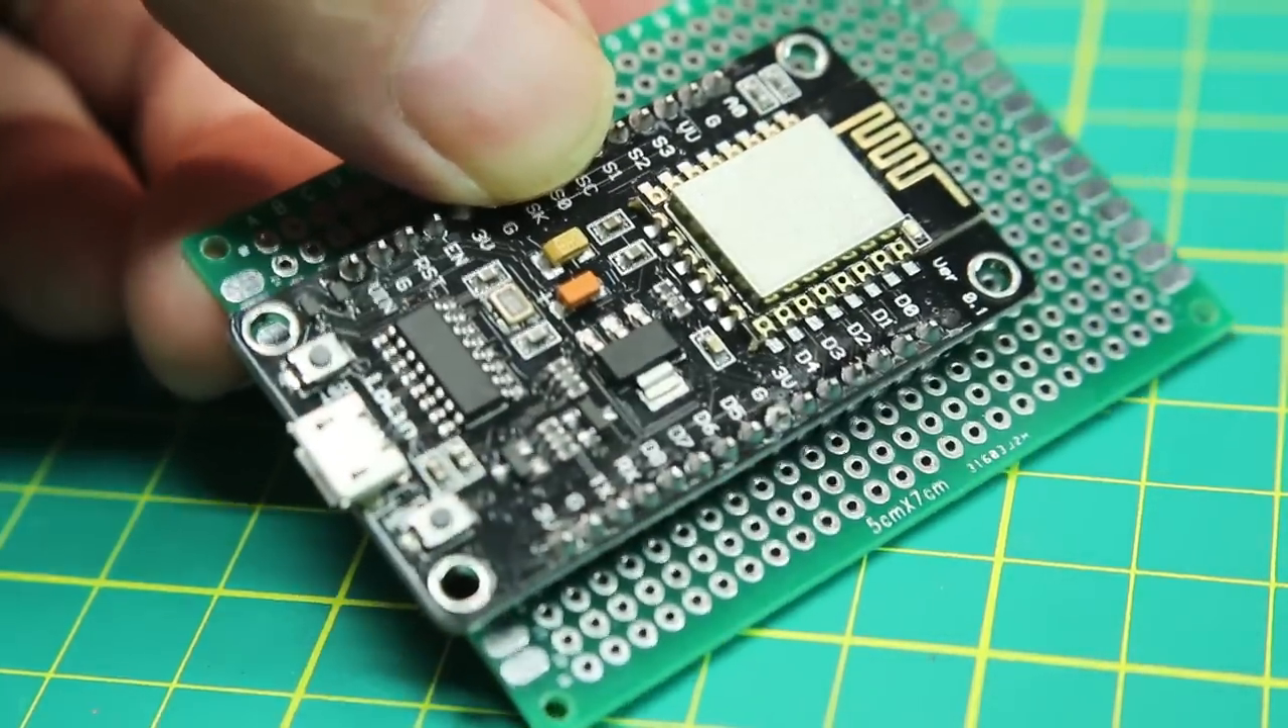All right gone ahead and taken the perf board and set our esp8266 into it.